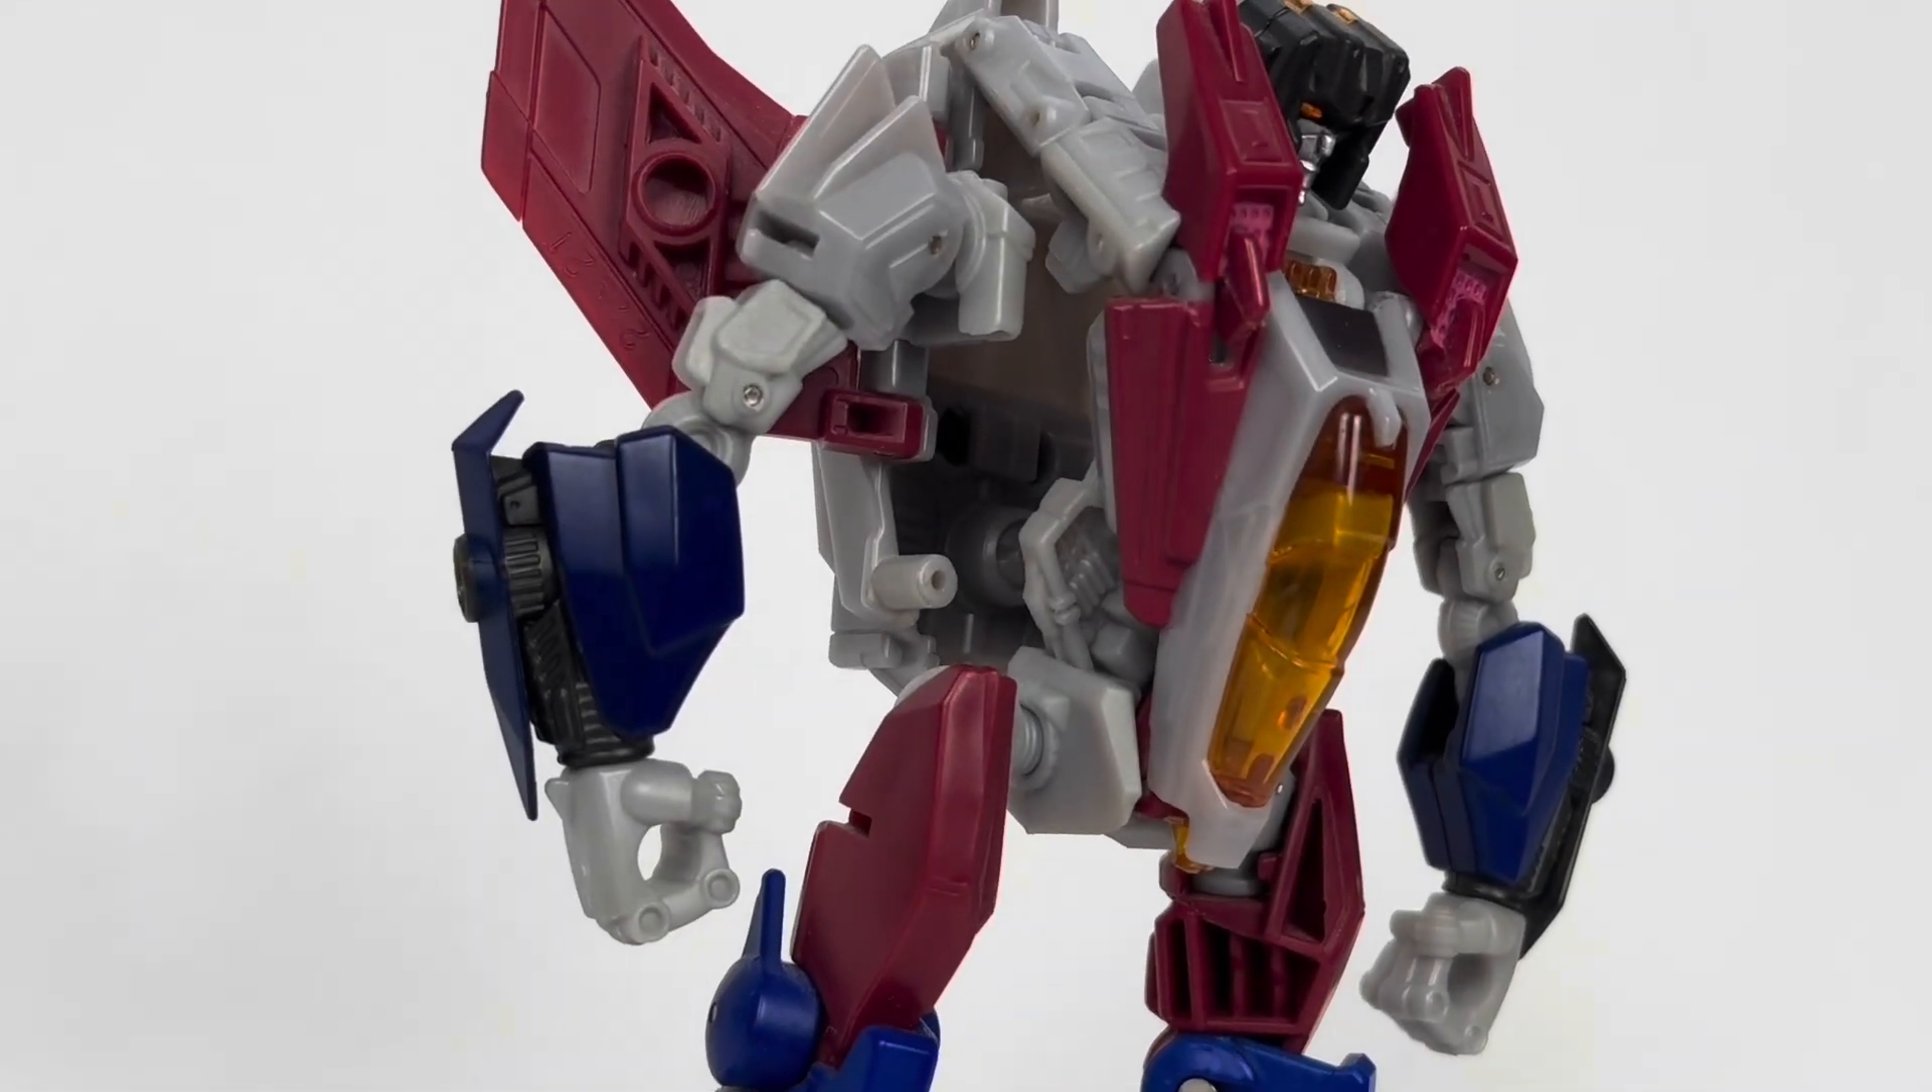The biggest glaring issue with him is this massive gap in the torso, though.